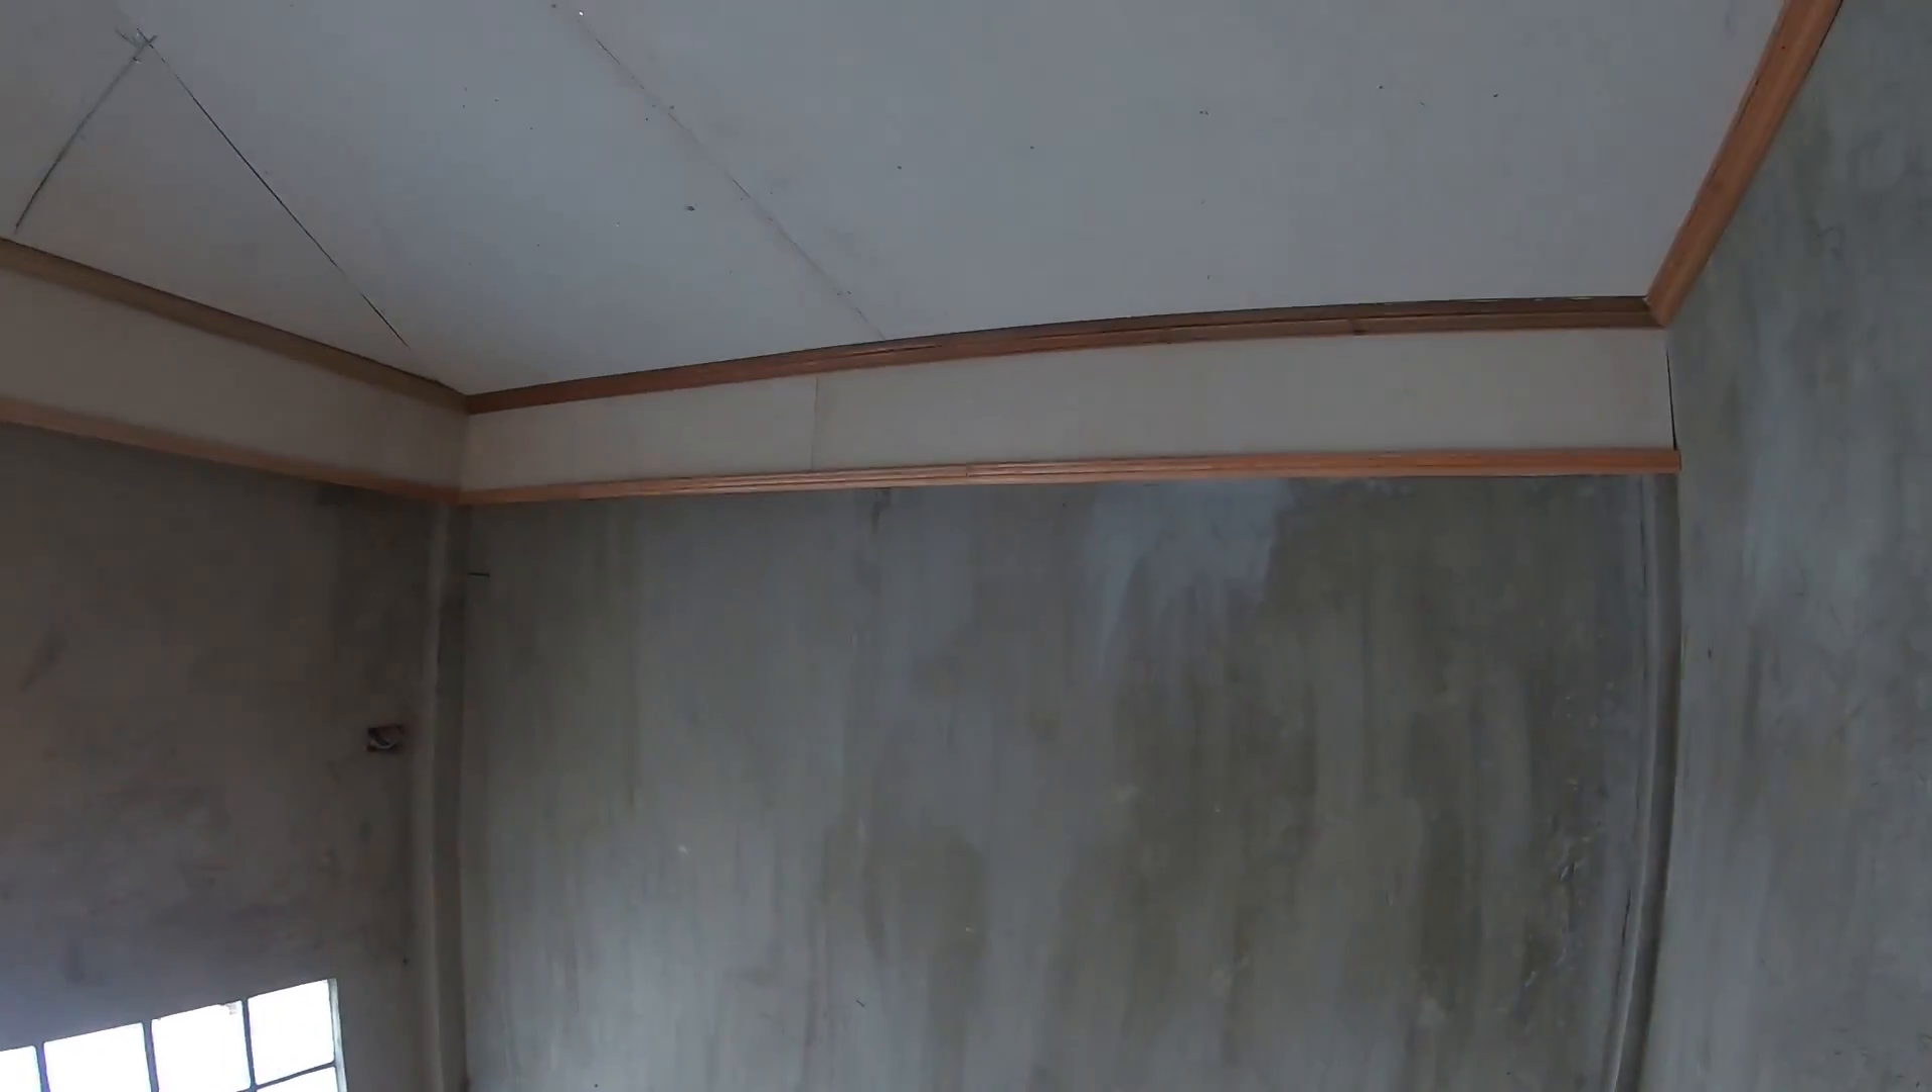Eddie finished up that last bit of molding up here so we're now we're done with all the molding on the Kissimmee.